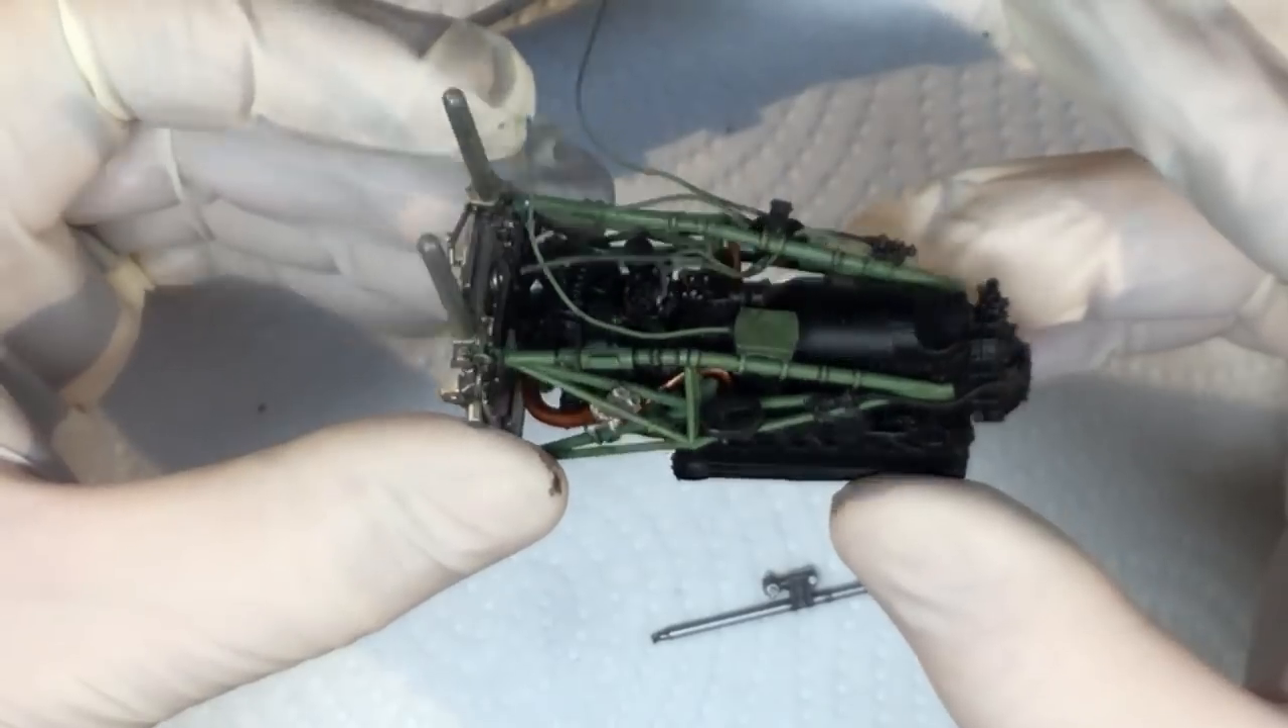Okay, so that's the engine safely in the bearers.